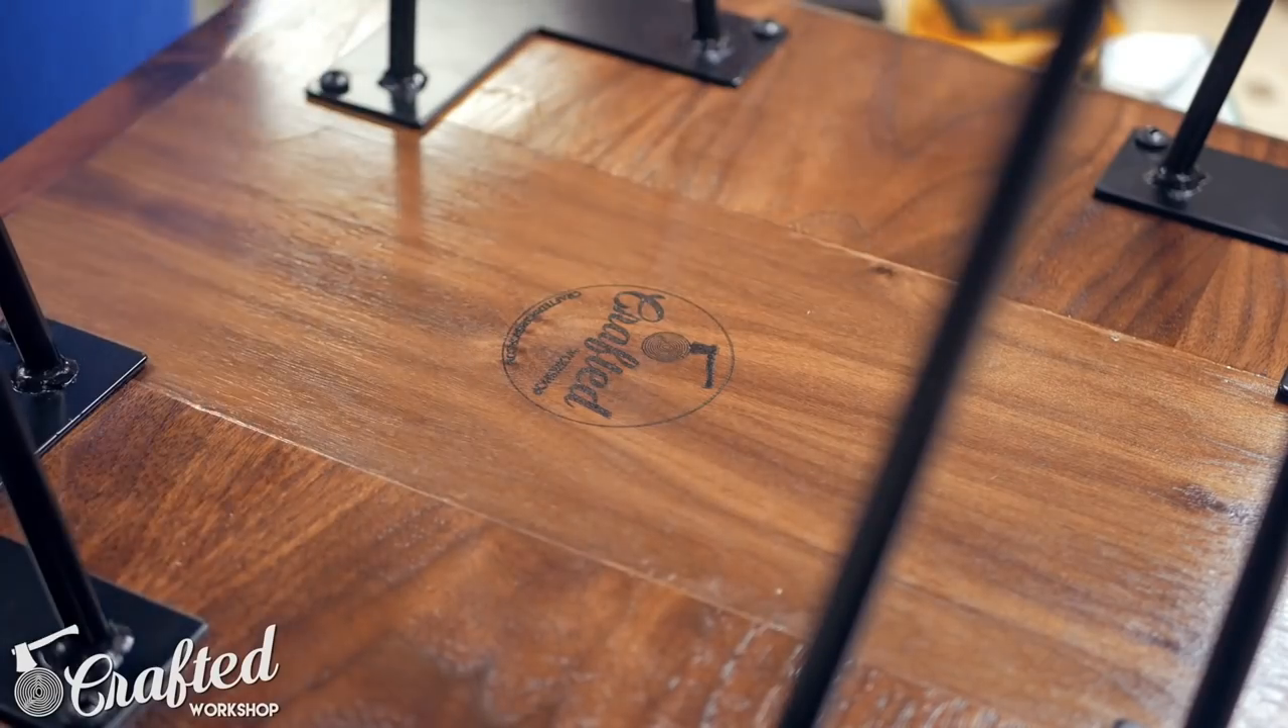And with the legs attached, the tables were done.